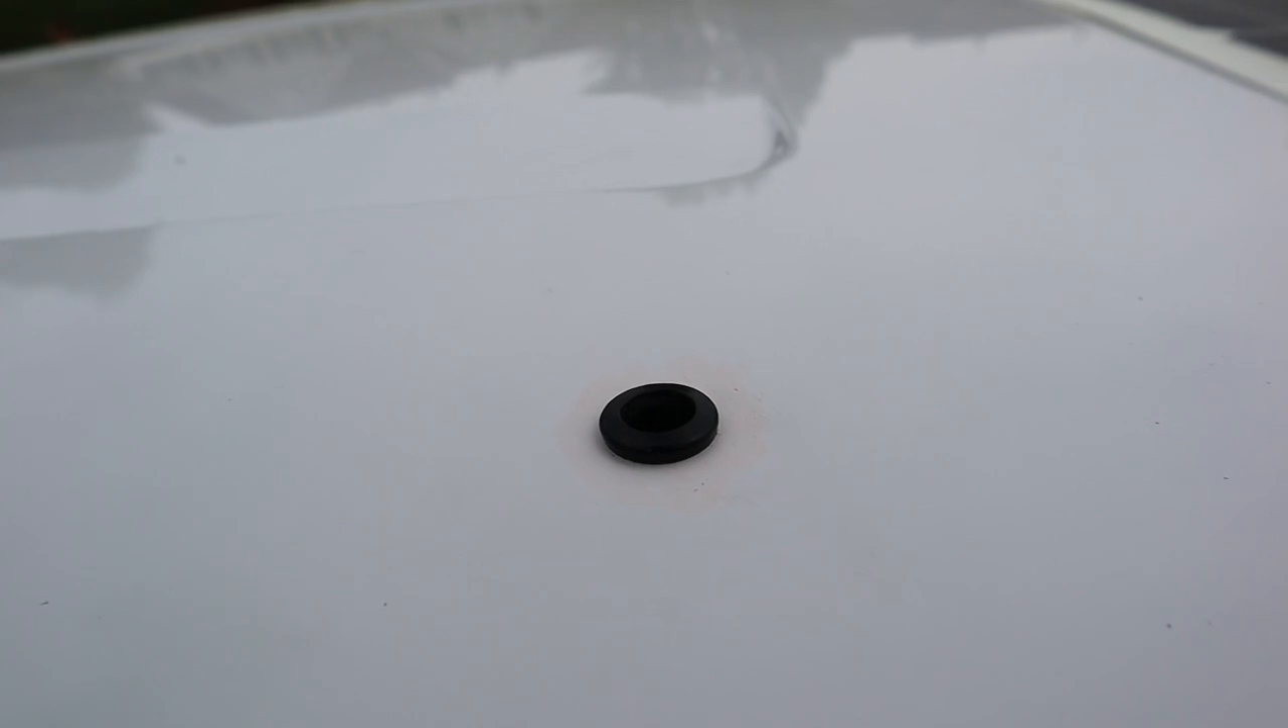I've got some primer around the hole and I've got my rubber grommet in.